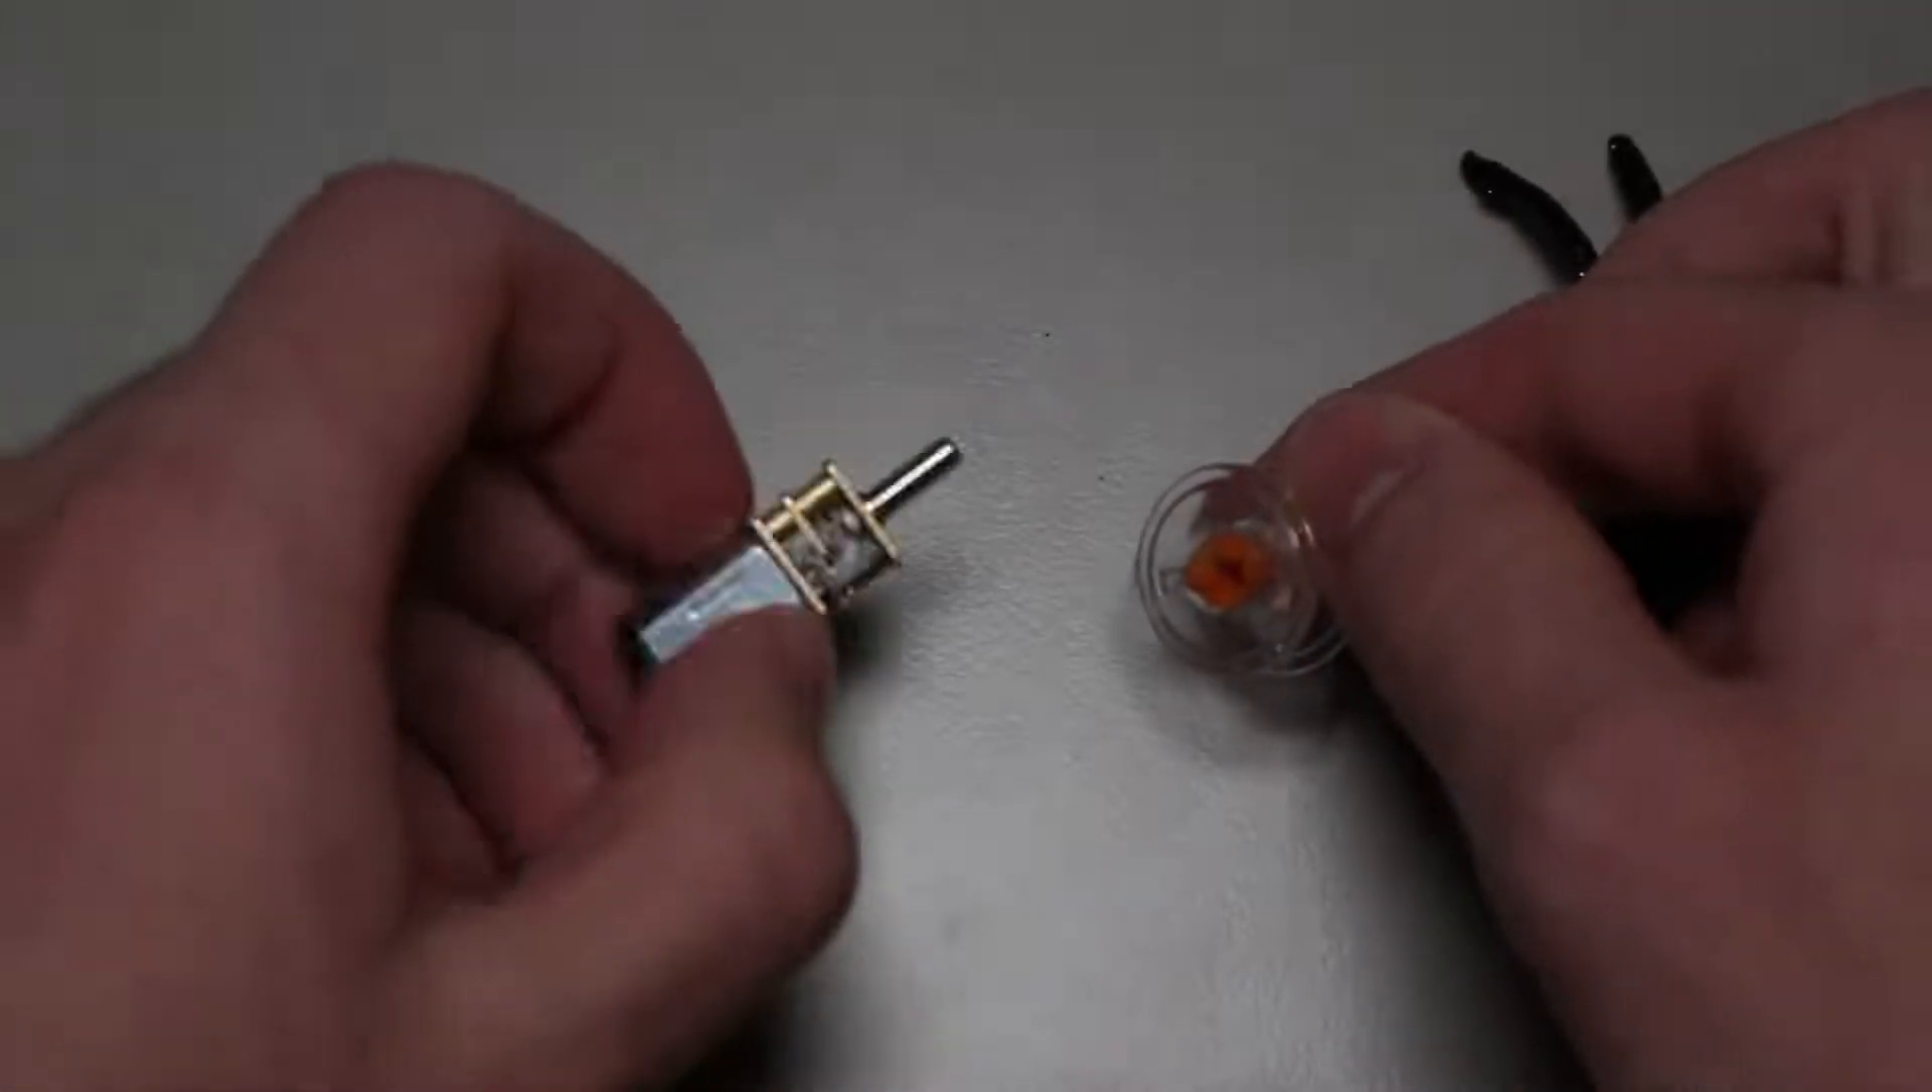I also put a cut of pool noodle in the hole of the bobbin so that the smaller shaft of the motor could easily fit inside.